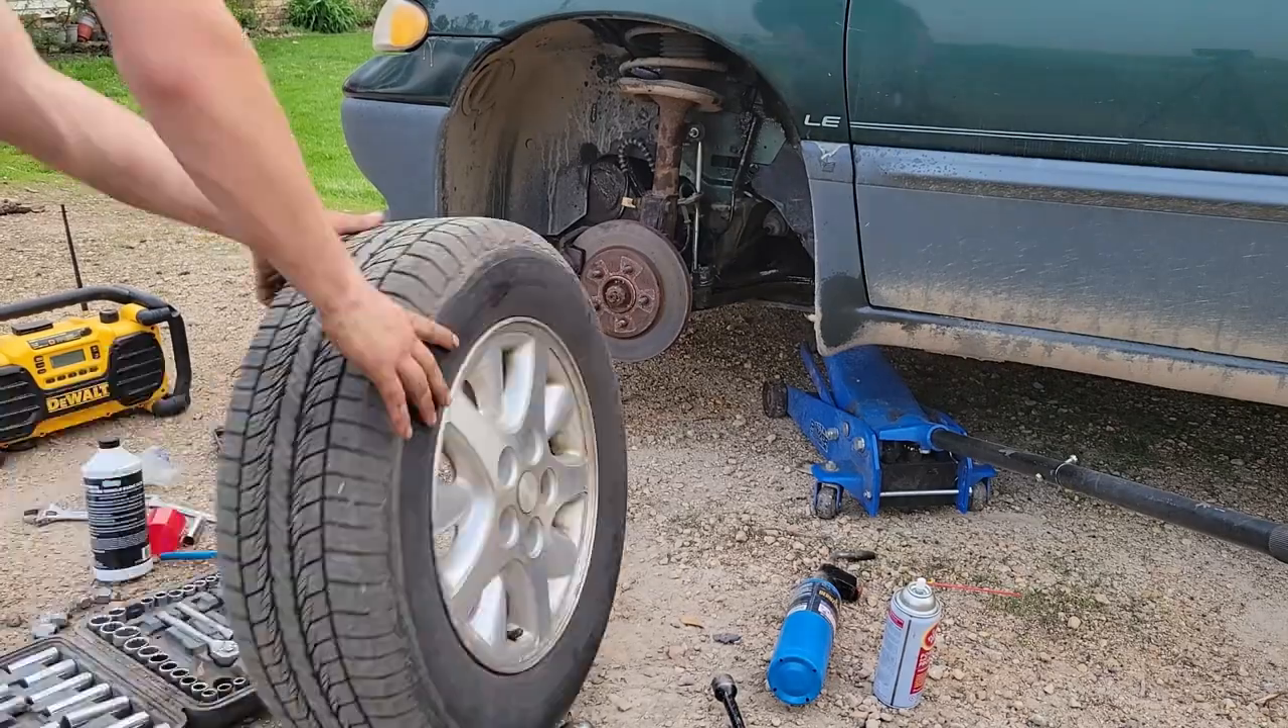We just got to get the tire back on here, get this back on the ground, clean up my mess, go over there, and do the other side.